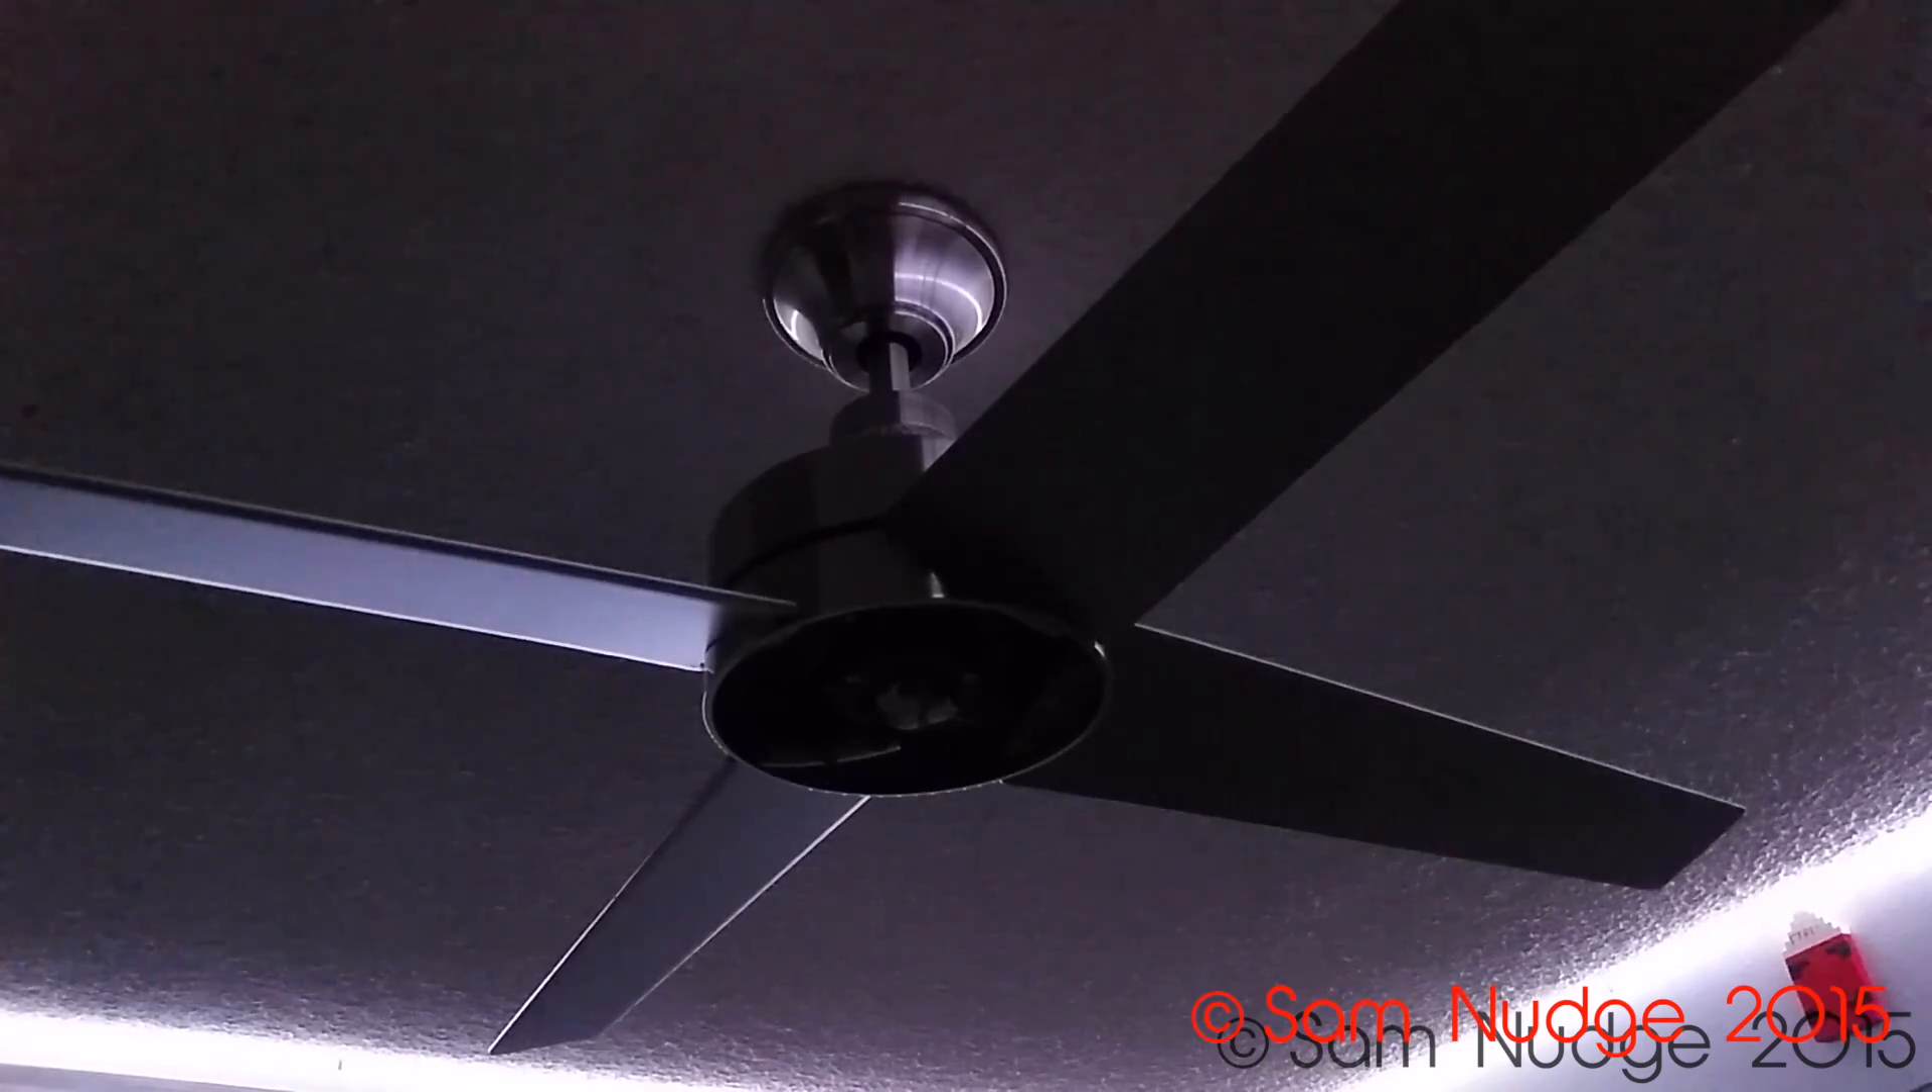I got all the blades on.